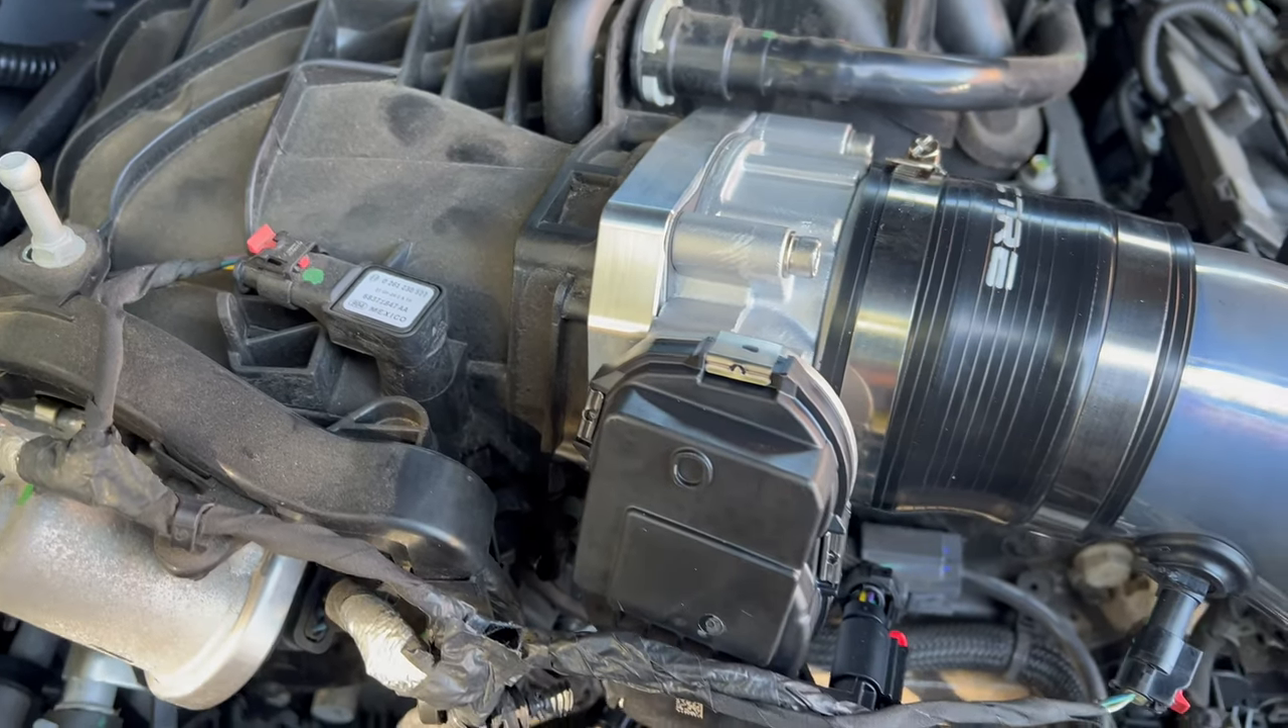So we've got the new 80 millimeter throttle body on there with the adapter.